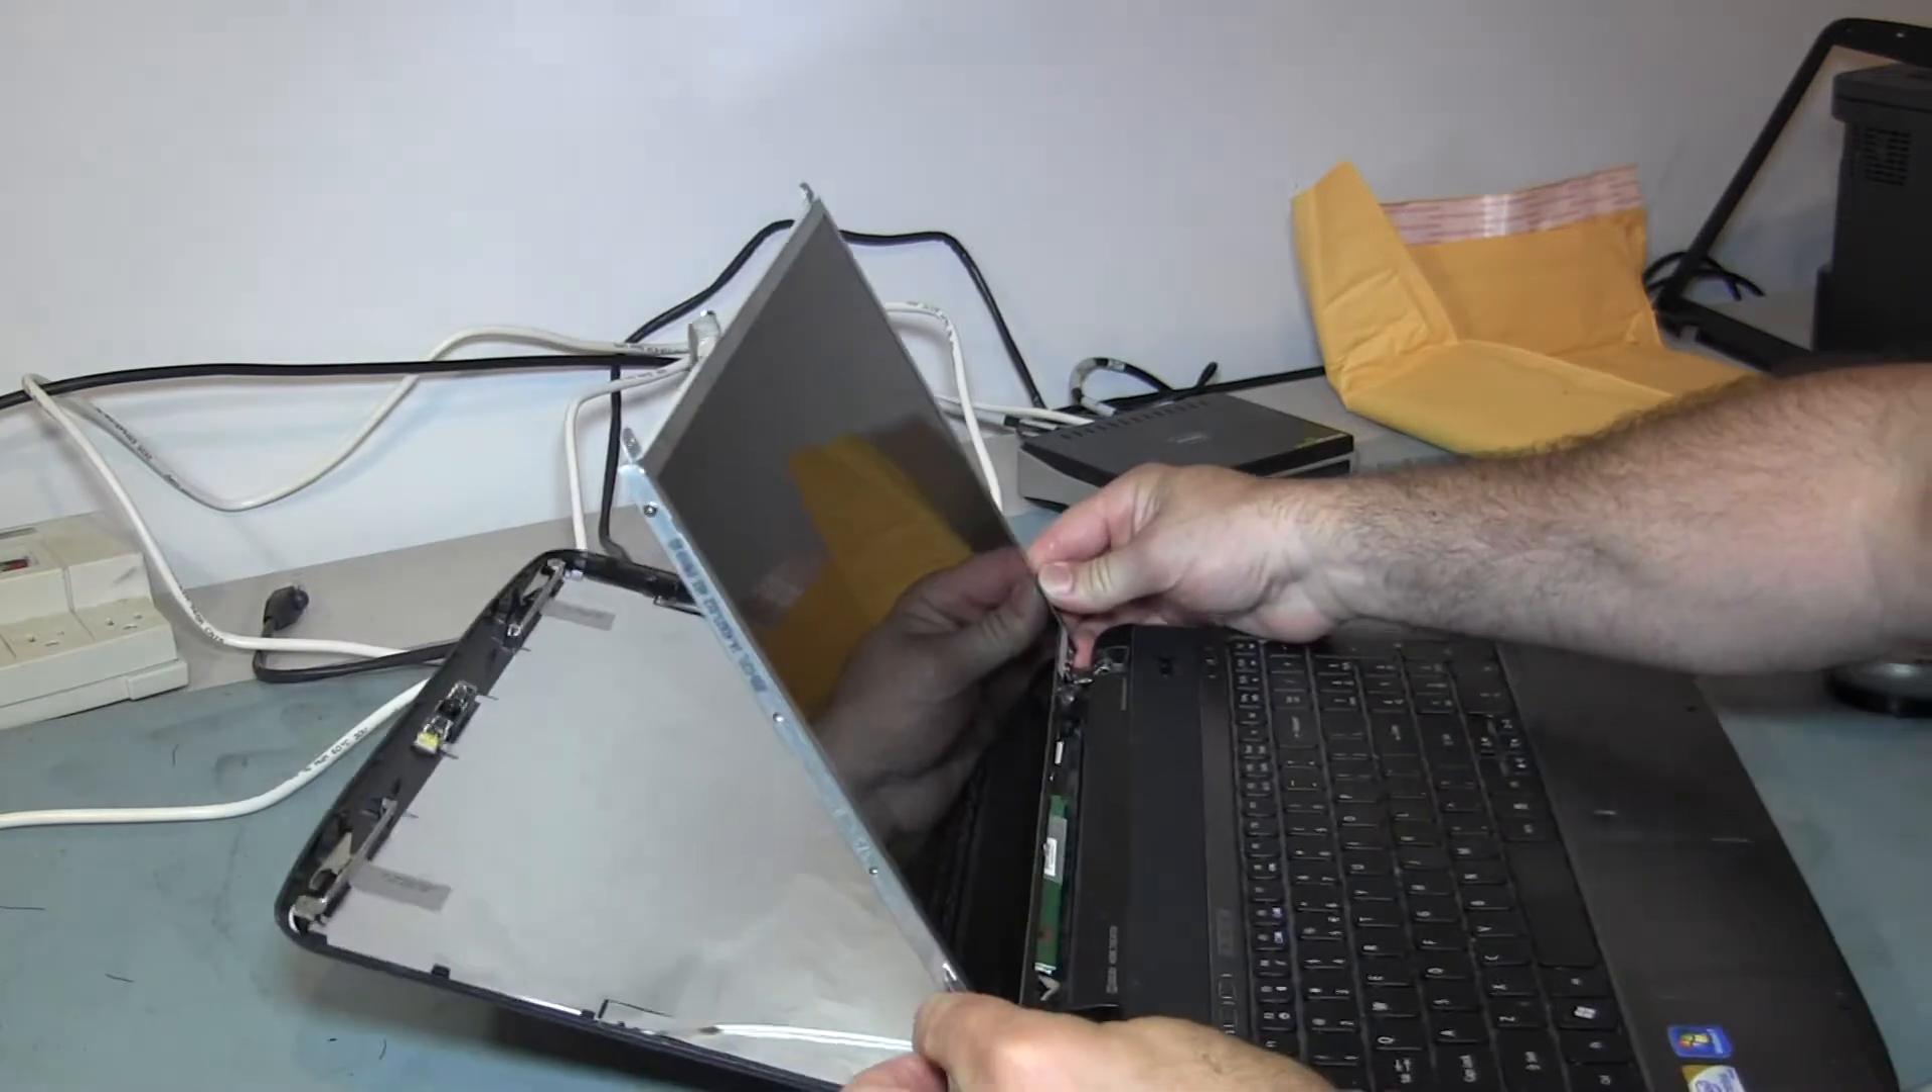So we have now the clamshell separated from the display.